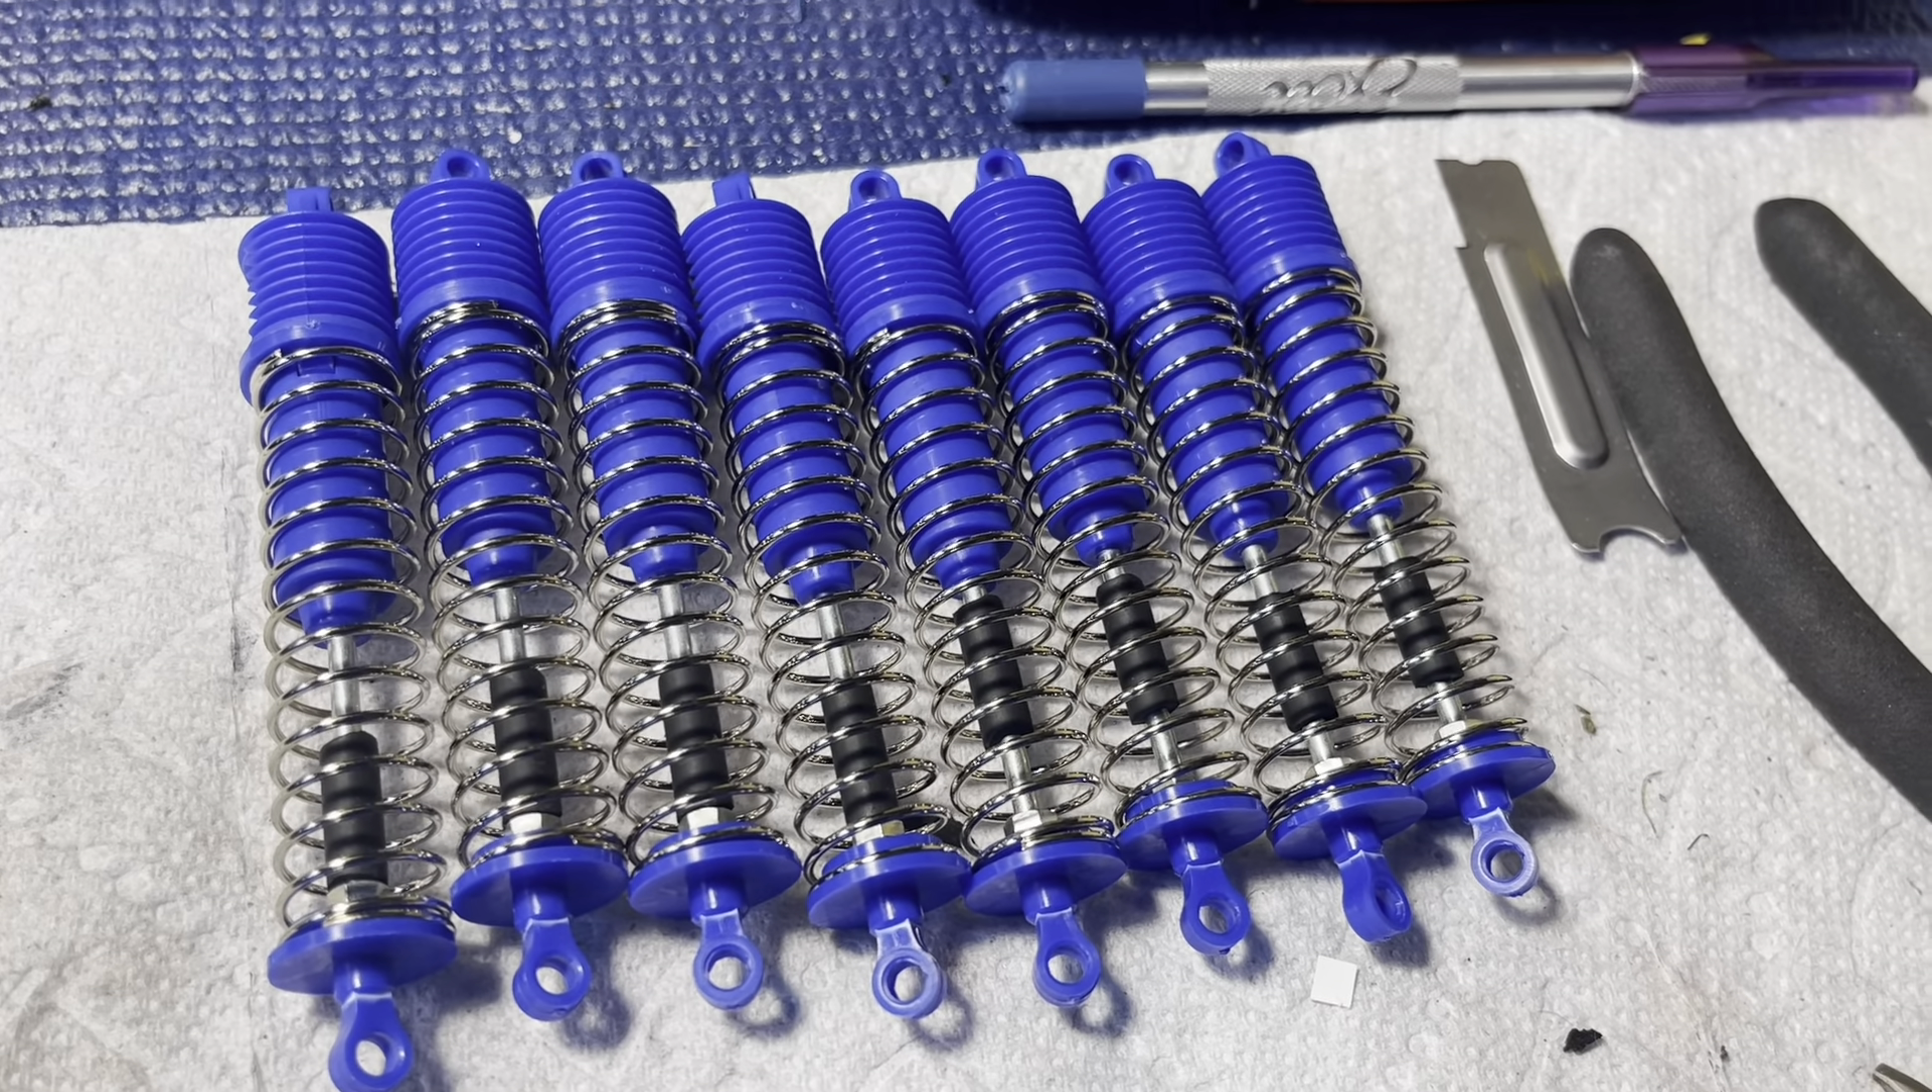All right all eight friction shocks are together and uh the rubbers are i did put the rubbers on there so they're close enough.